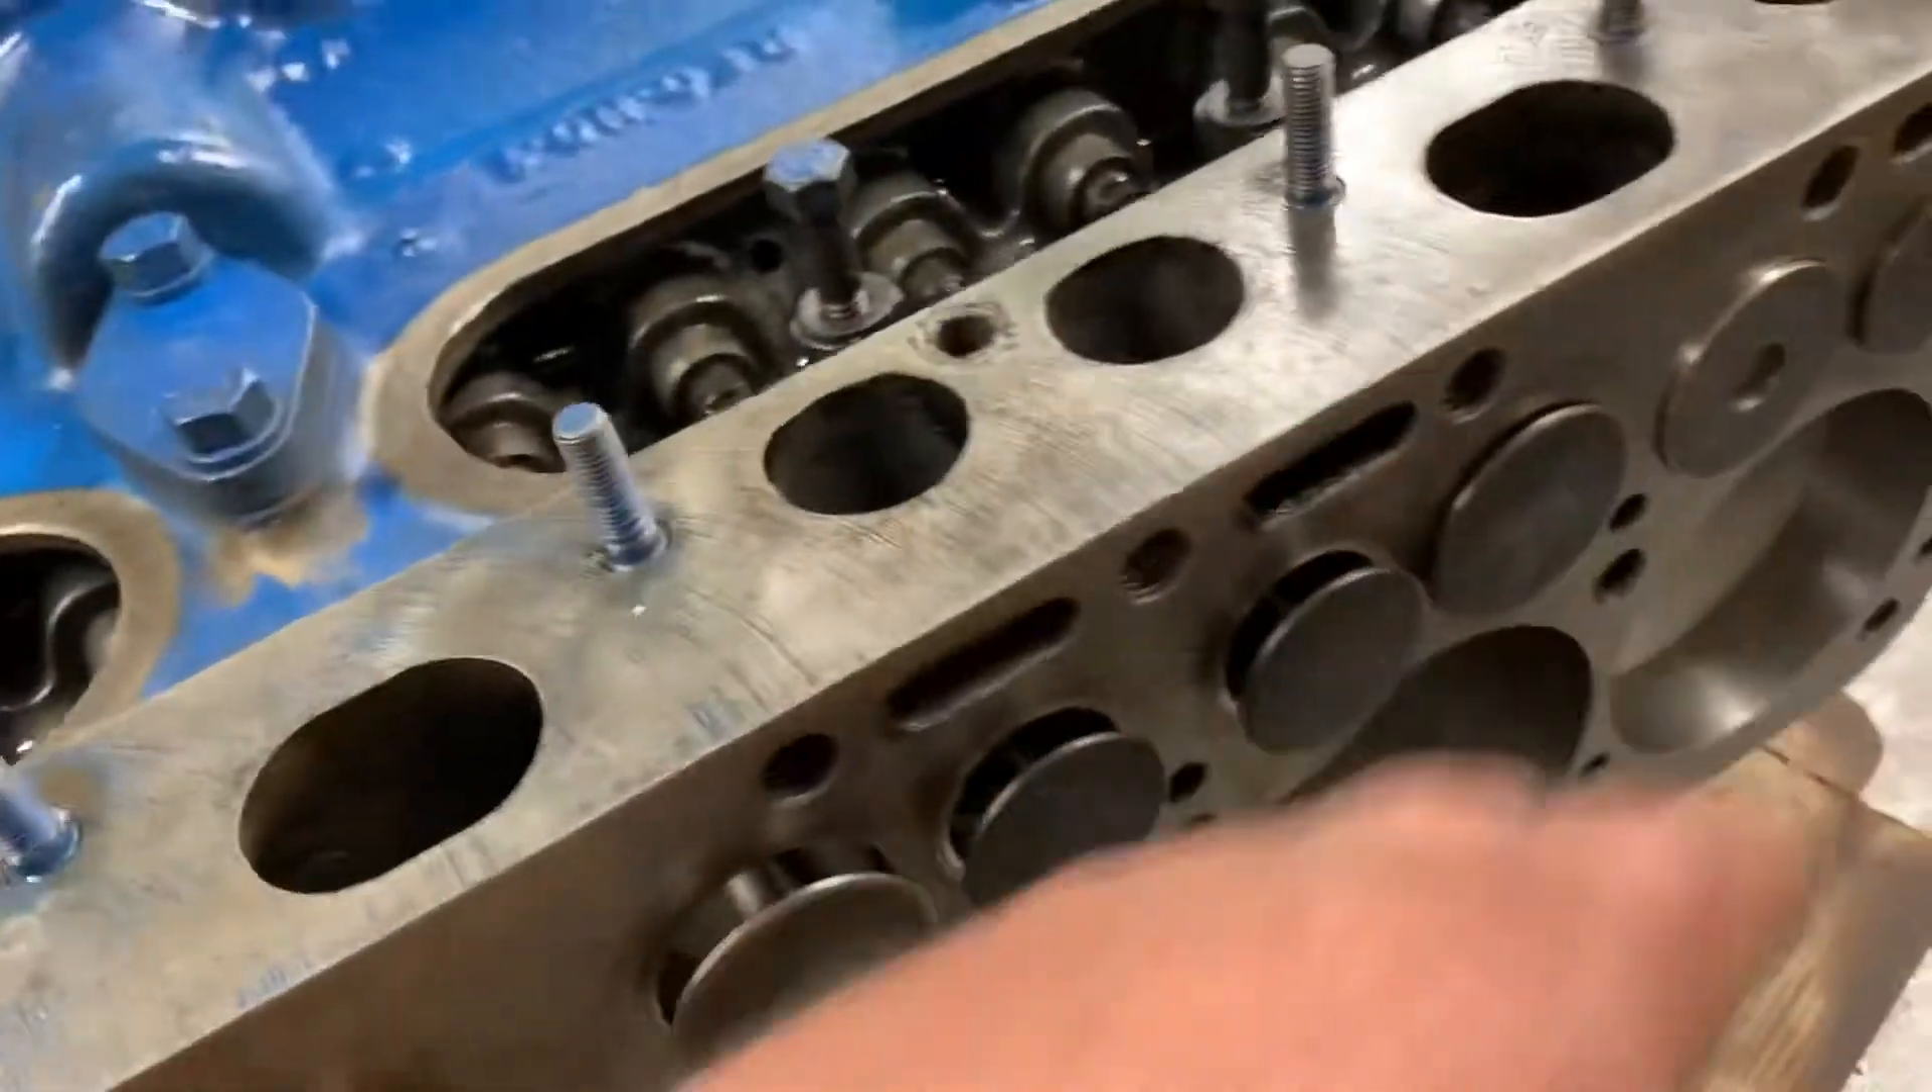So all the valves are in place here as well. Valve springs aren't on yet, but valves are in place.